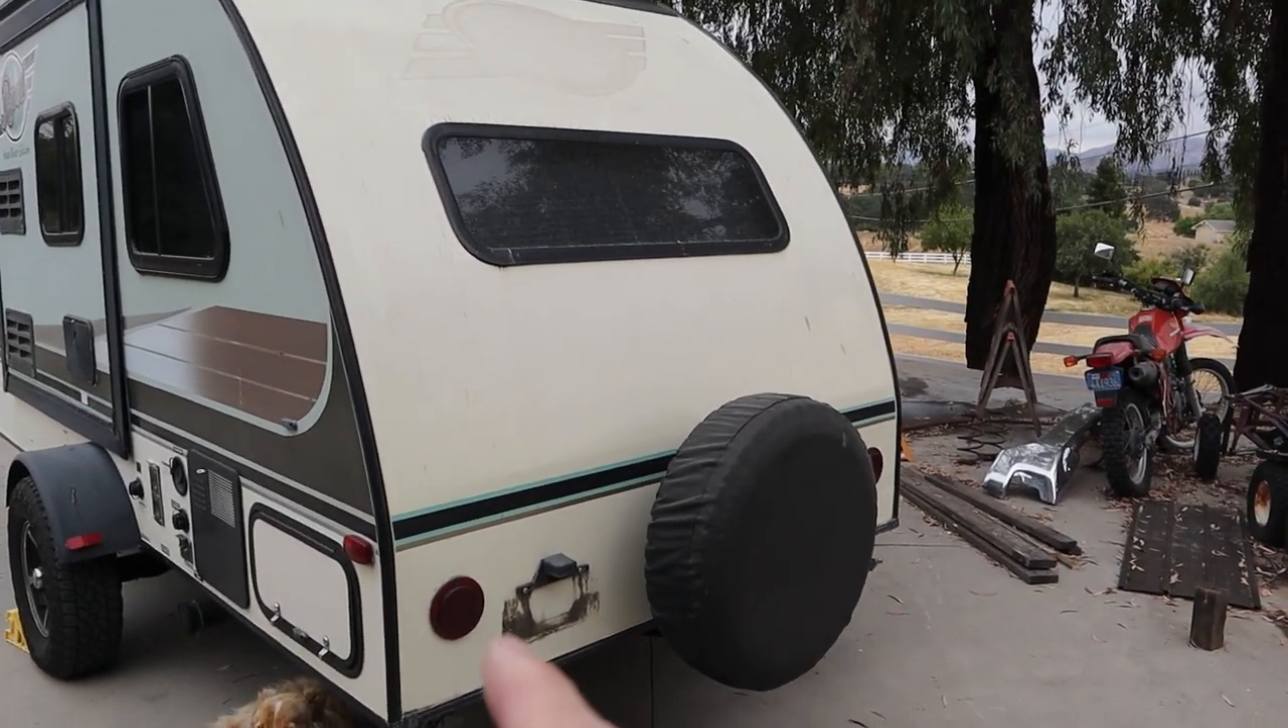You can see I've already got the license plate removed.